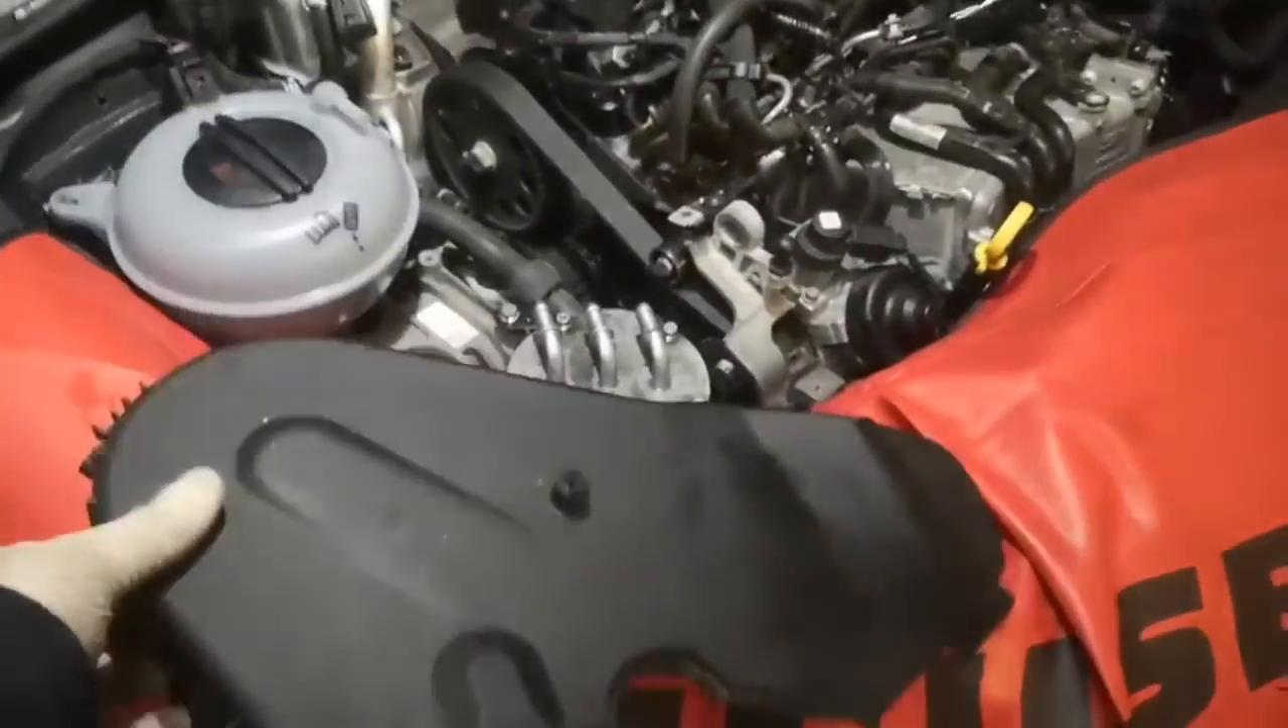Right, so now I've got the upper timing cover off.